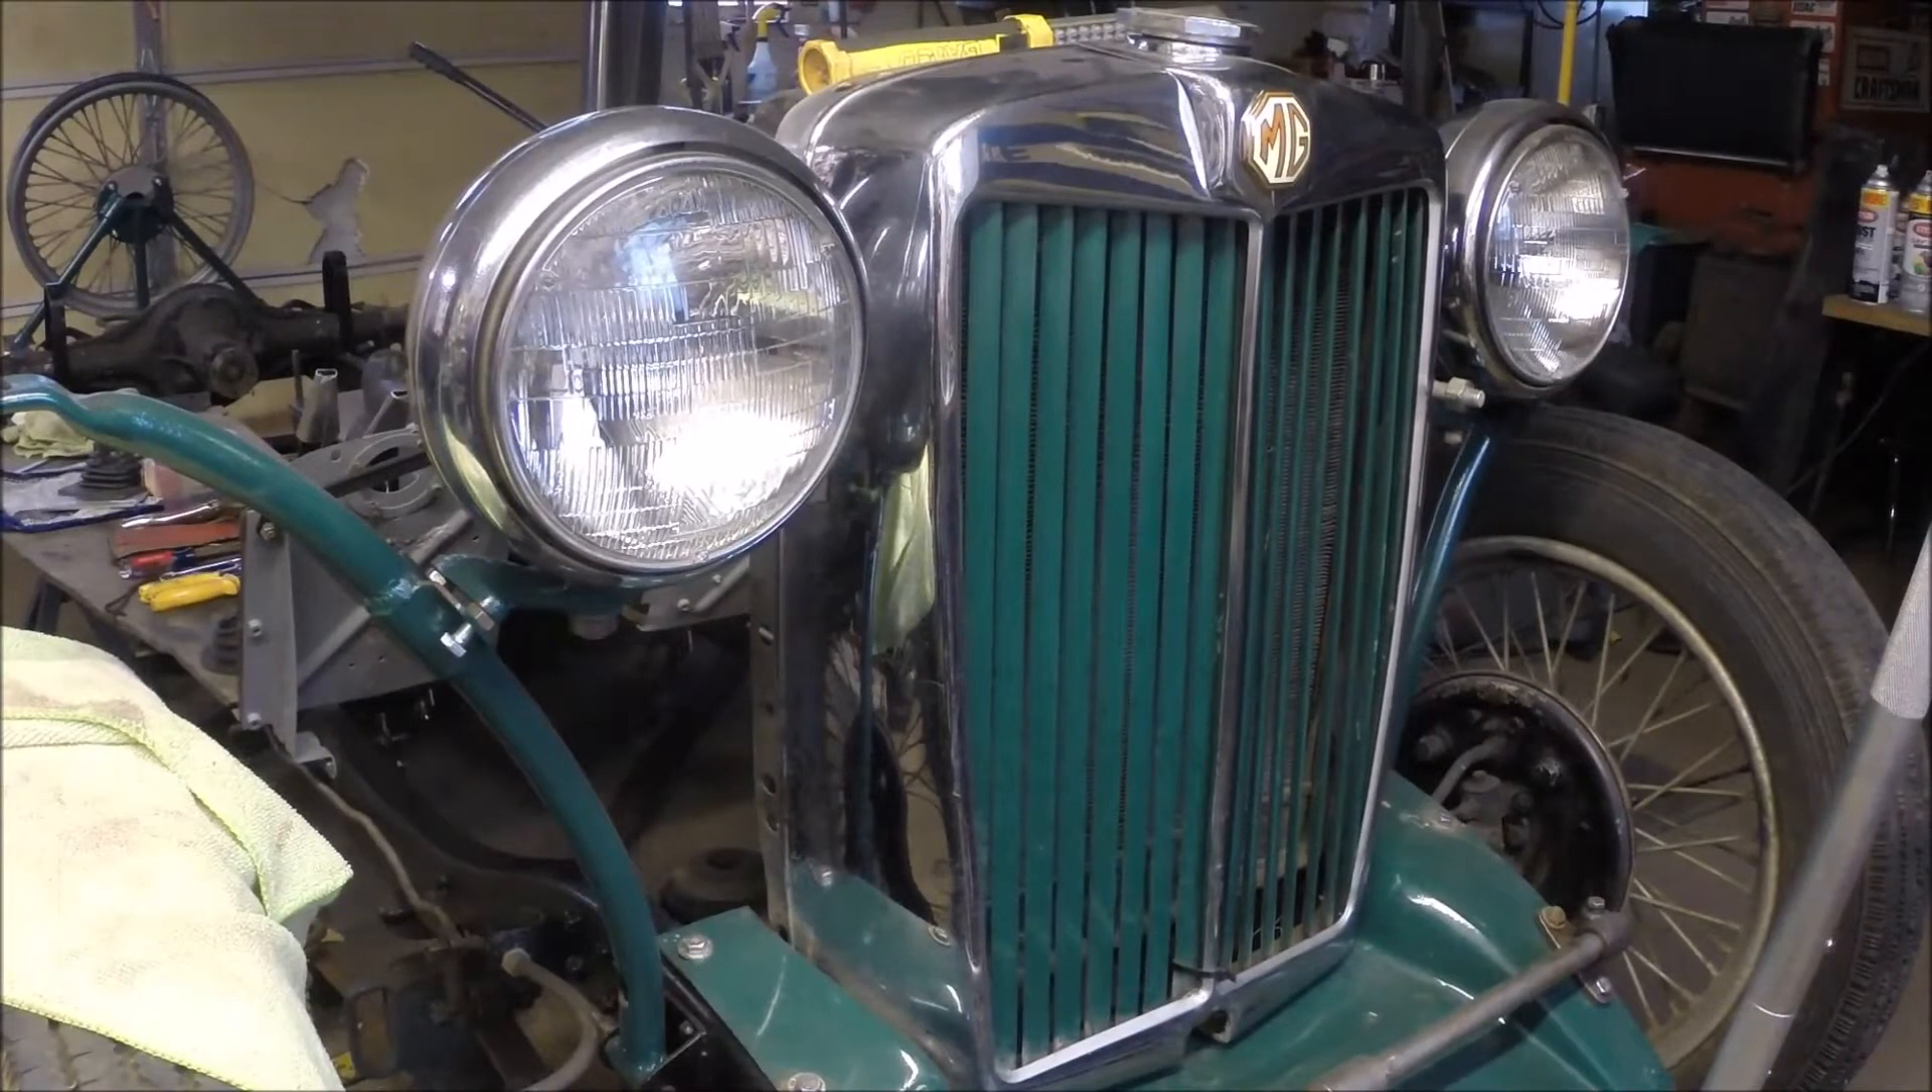We've also managed to dig out the the grill shell and get it fitted in place along with the false nose.